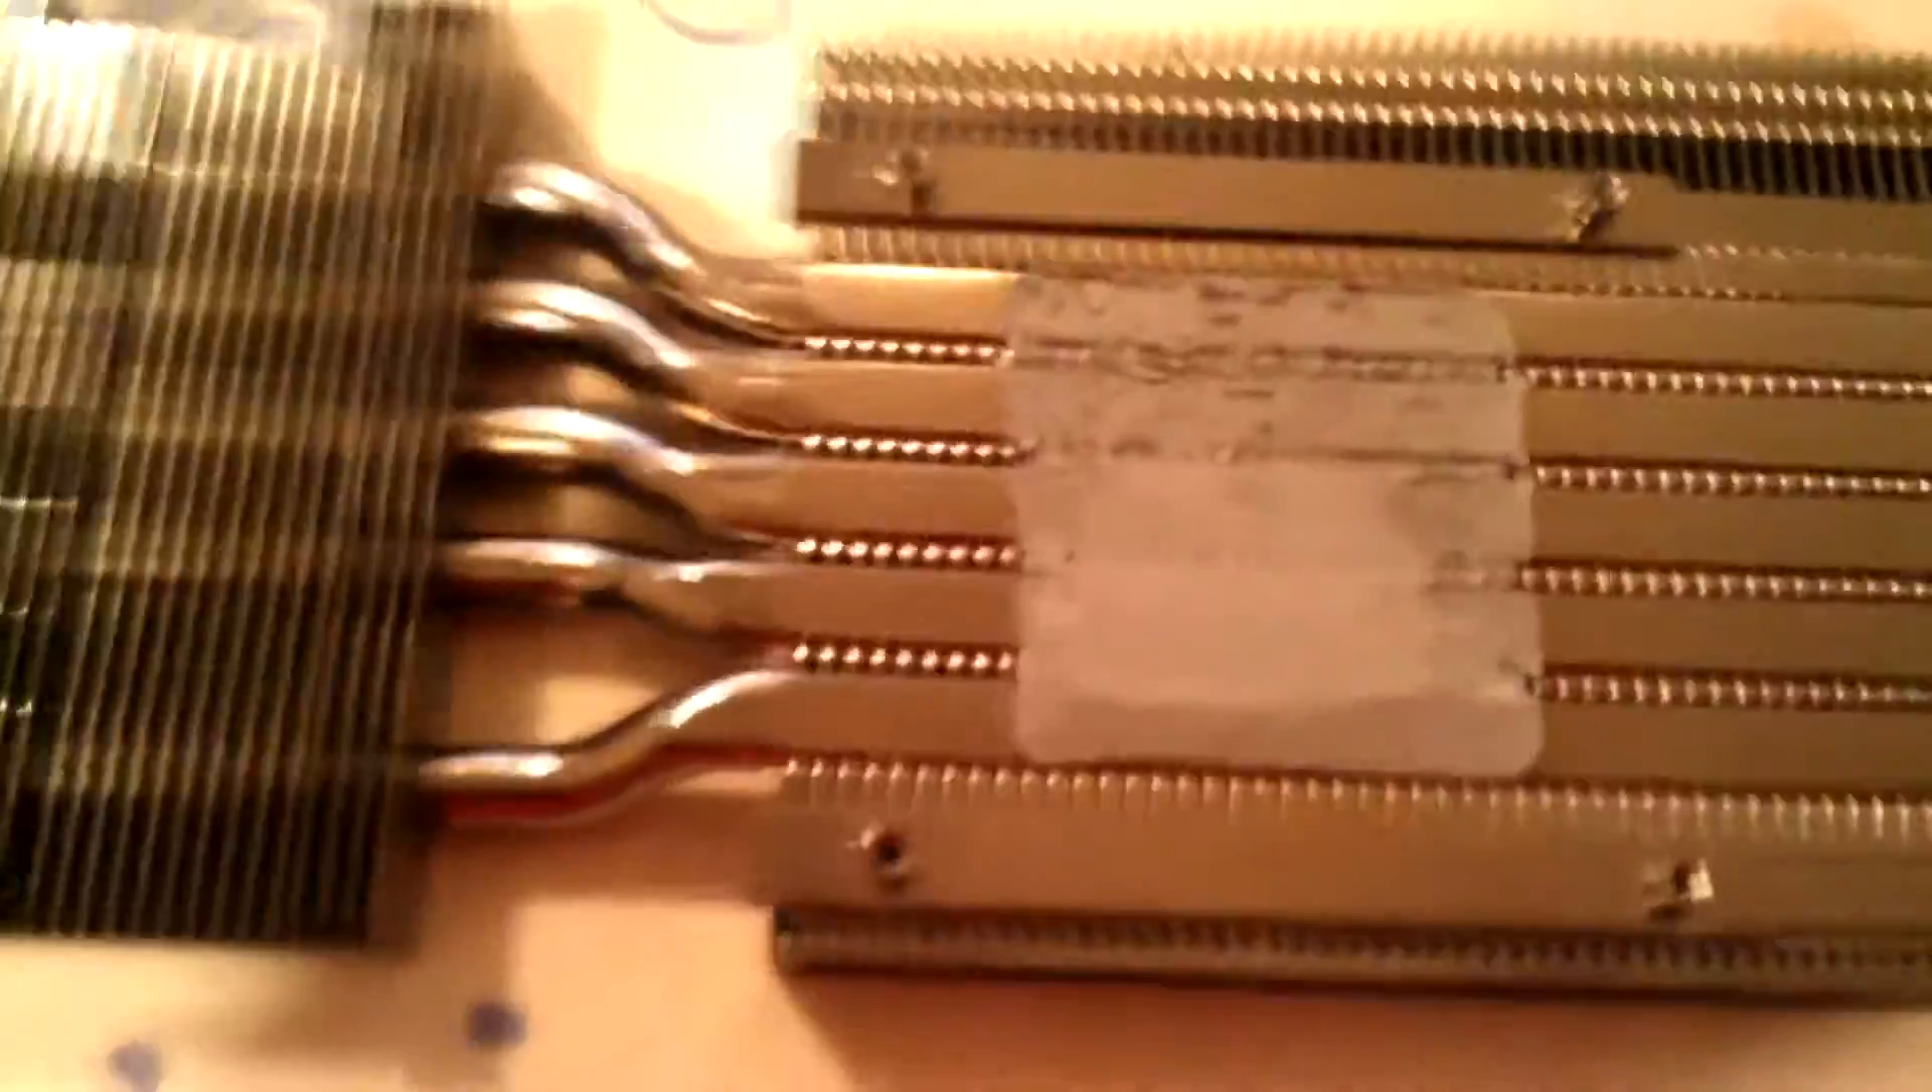All right now we got the heat sink off and you can tell it's a heat pipe design but I think they did a pretty terrible job on this thermal compound if I'm honest.